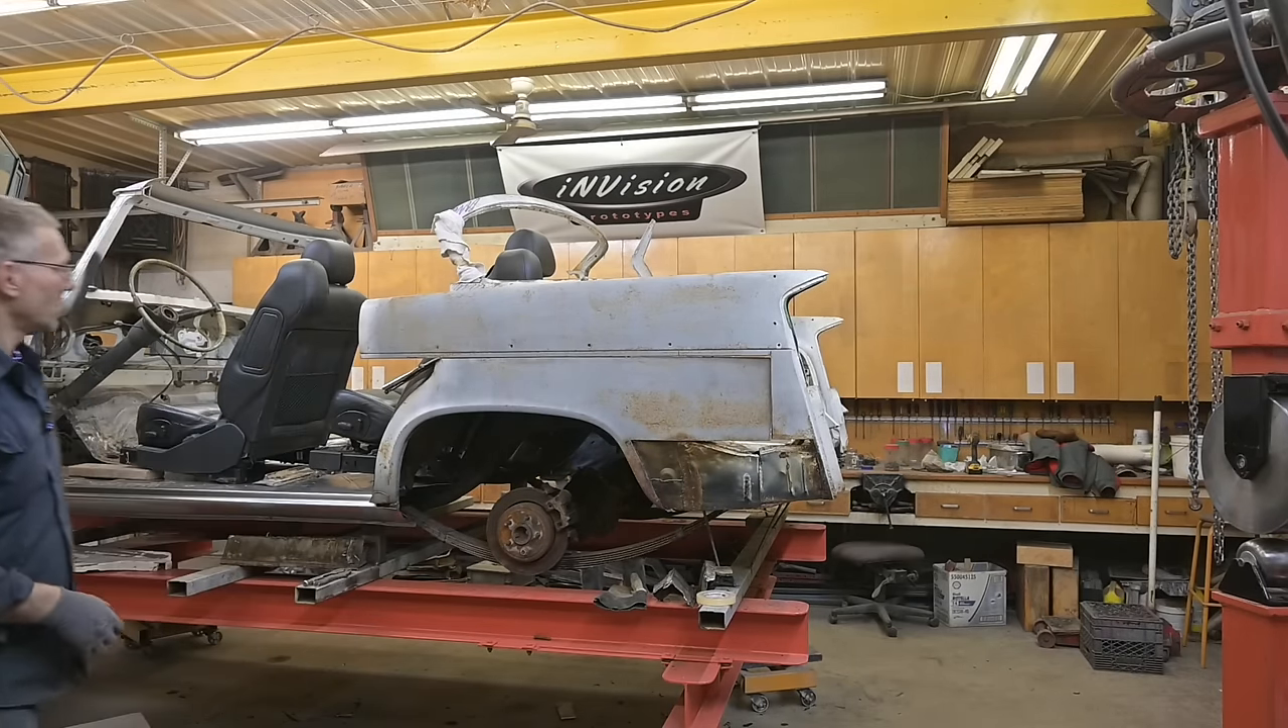We have a bit of a gap here to fill. And a tail light and a bumper missing.